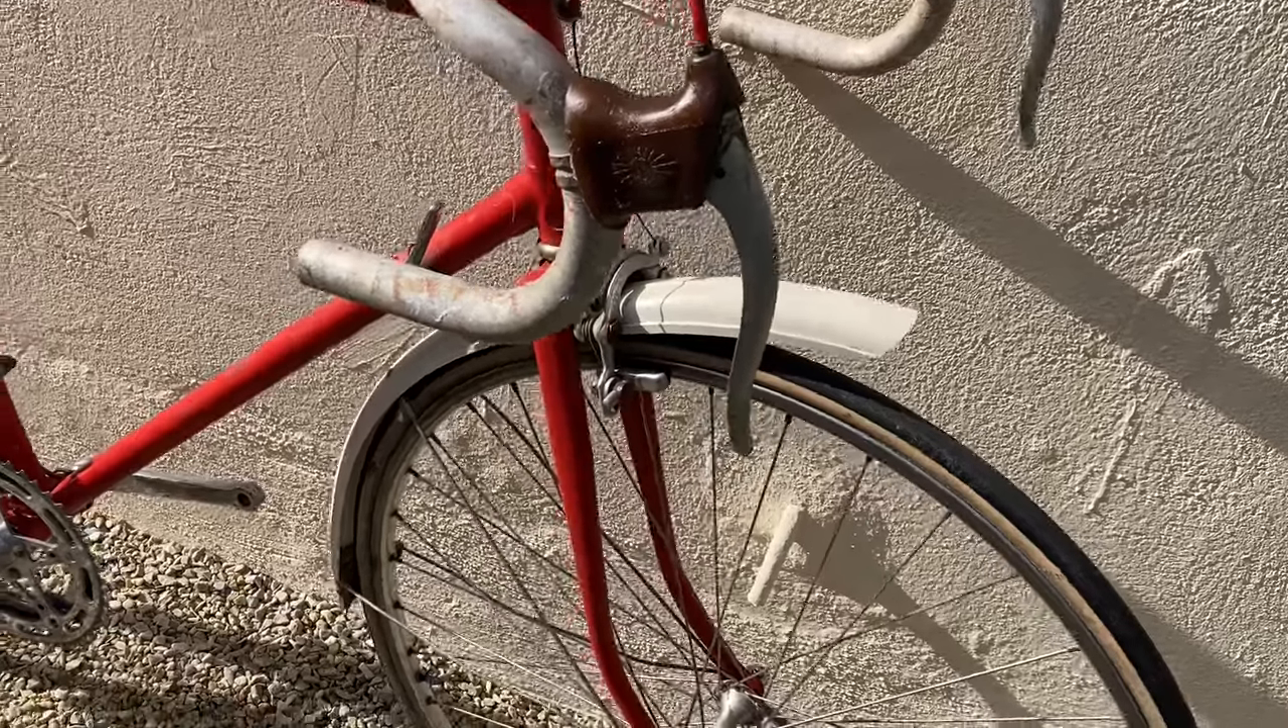I need to fix that mud guard which is sticking up at the front there.